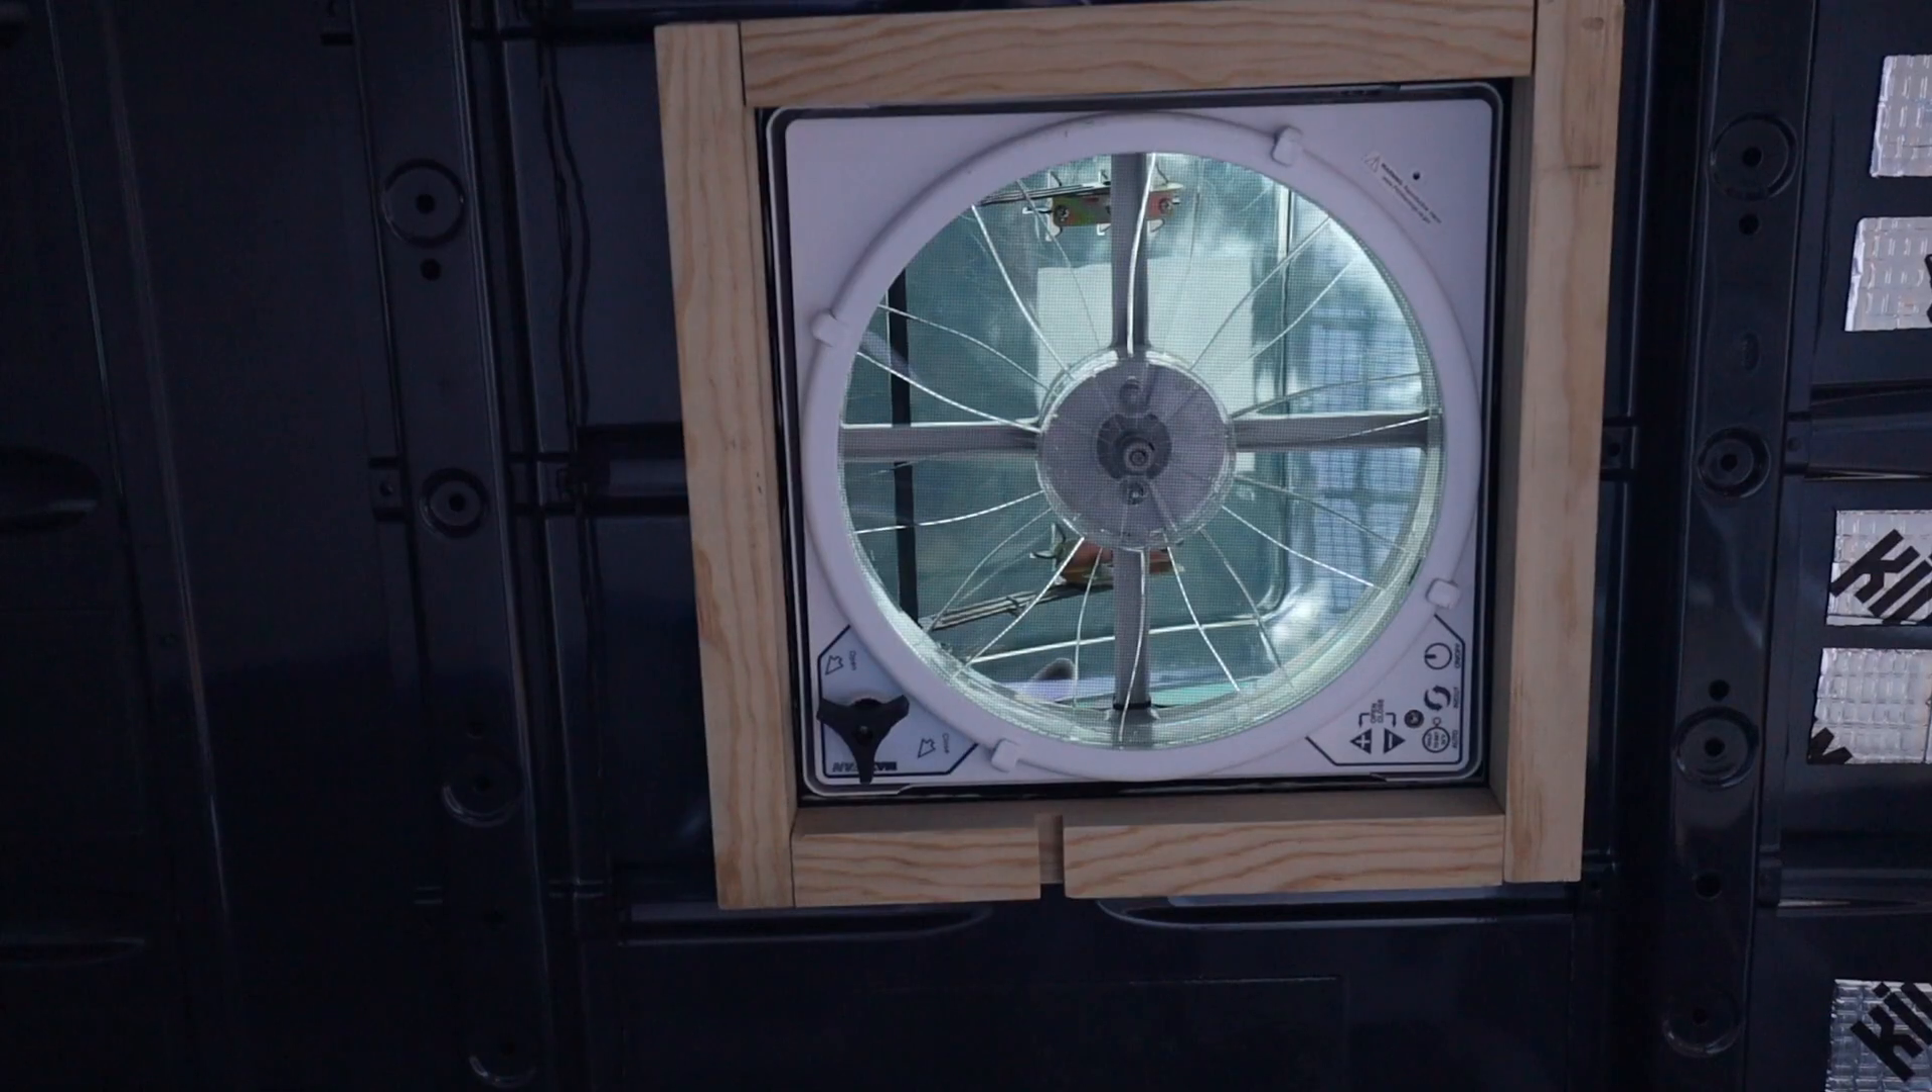The fan is in place.